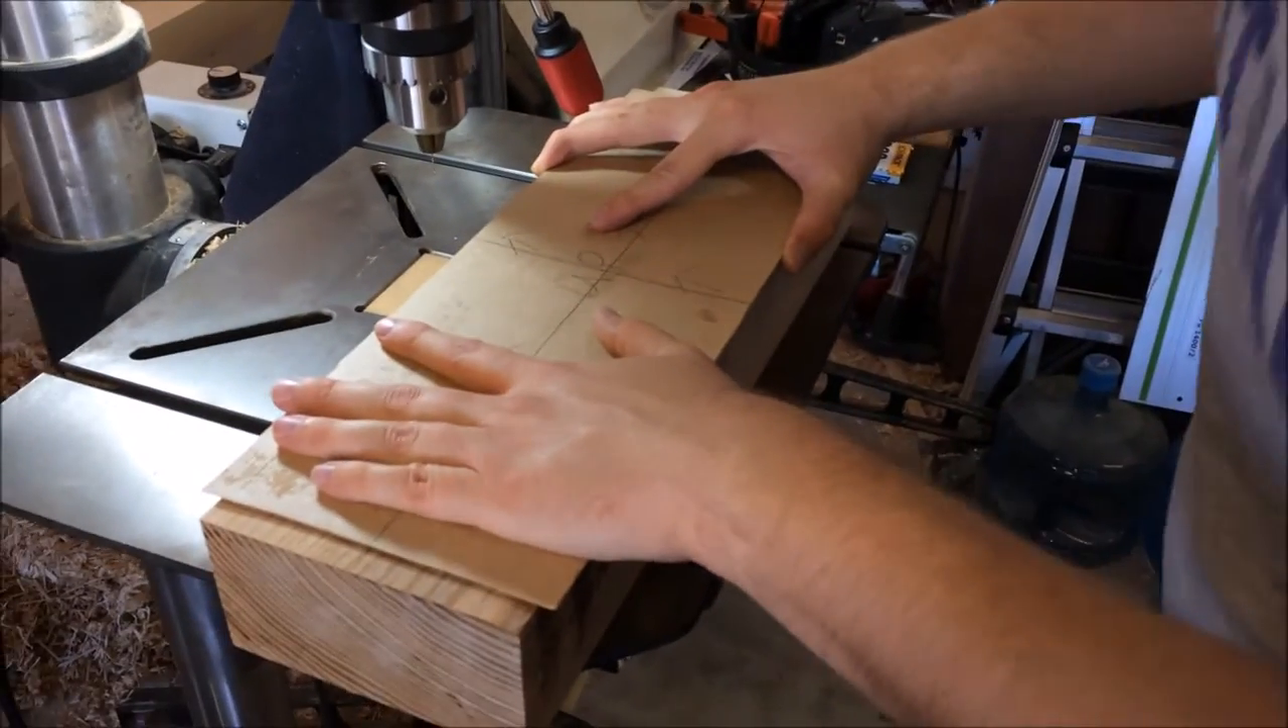And then these lines on the edges help me place the panel accurately because if you can see, this panel overlaps the block, which is what I wanted.